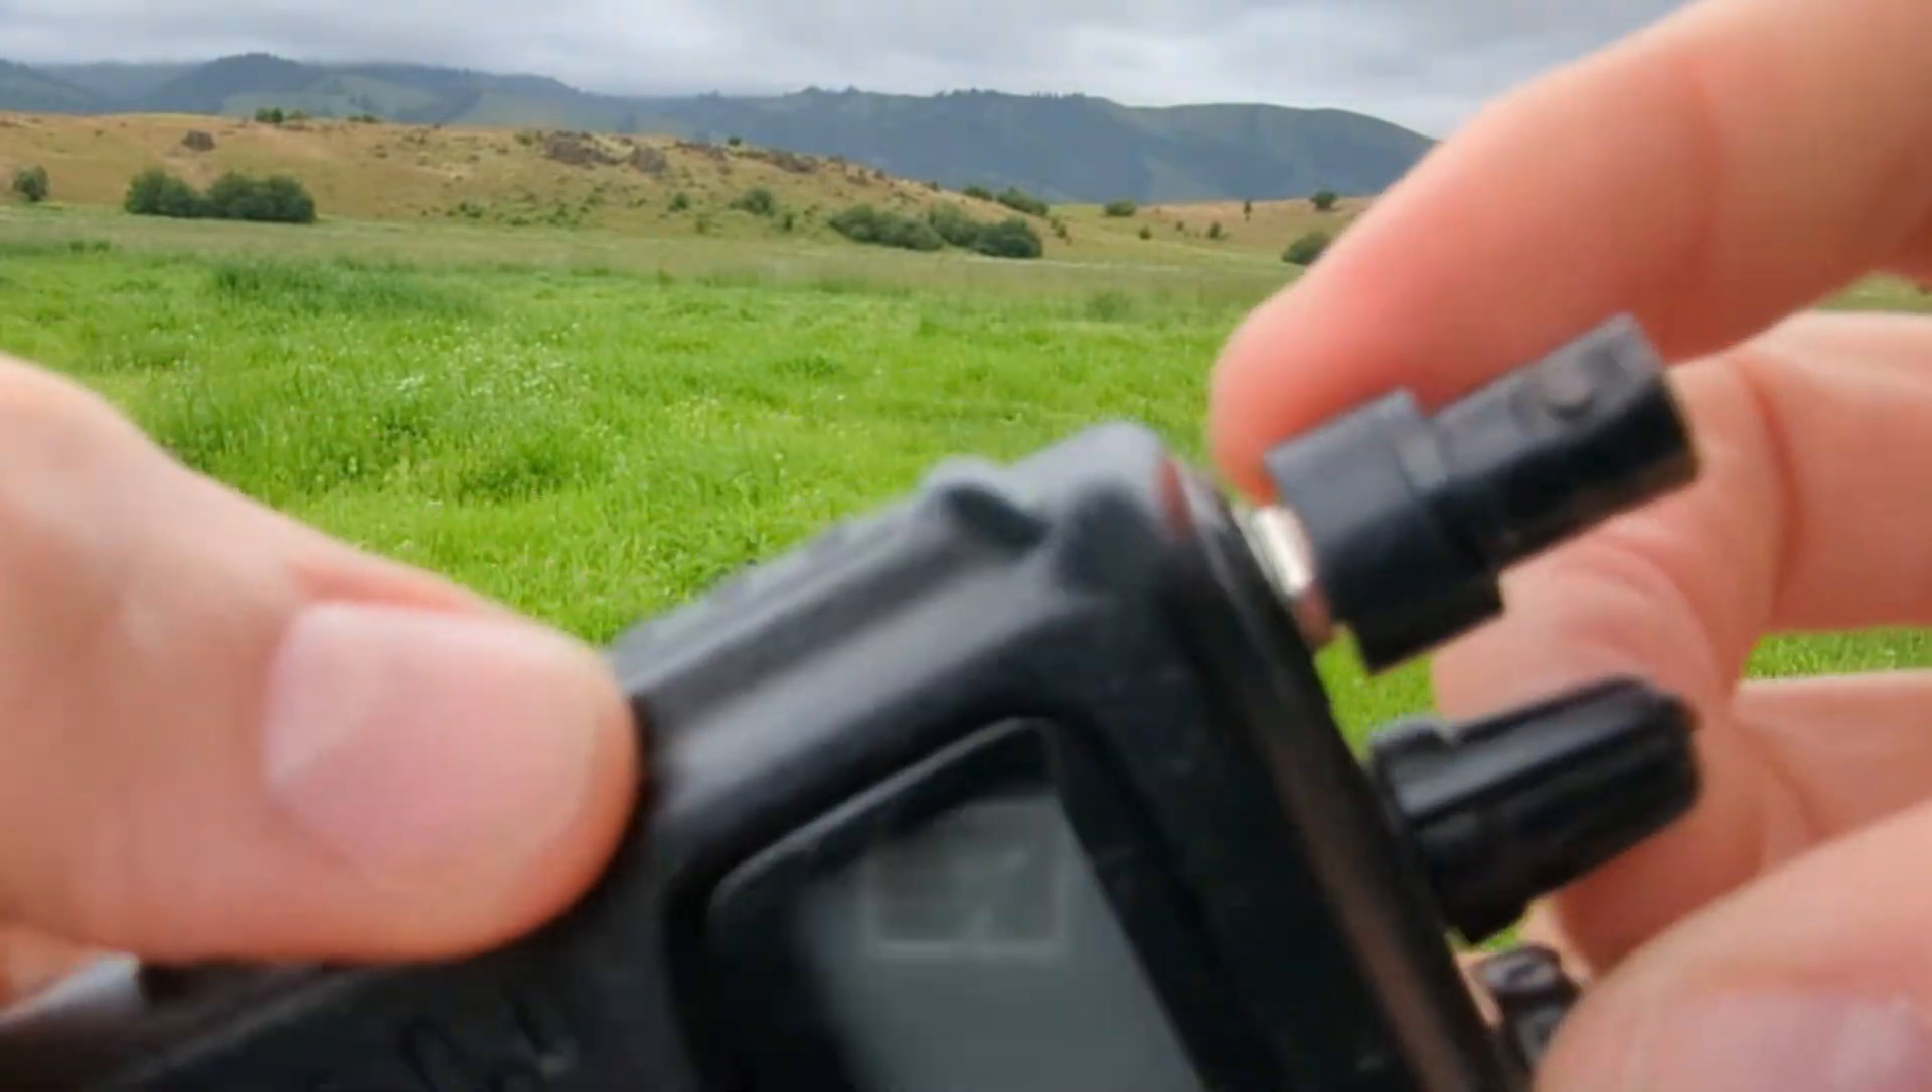But you'll notice on the Yaesu FT -60R, it doesn't quite close up.